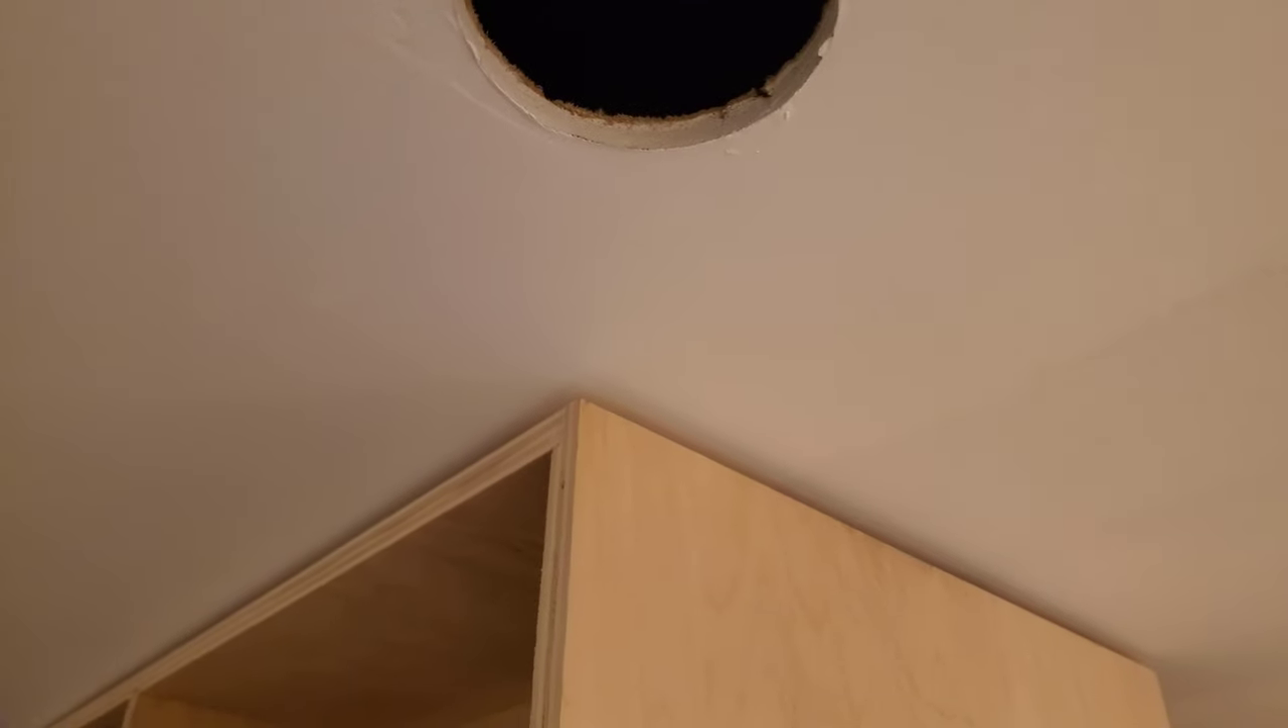I had measured for three centimeter or one inch gap between the top of the cupboard and the ceiling you can see that that's not there.